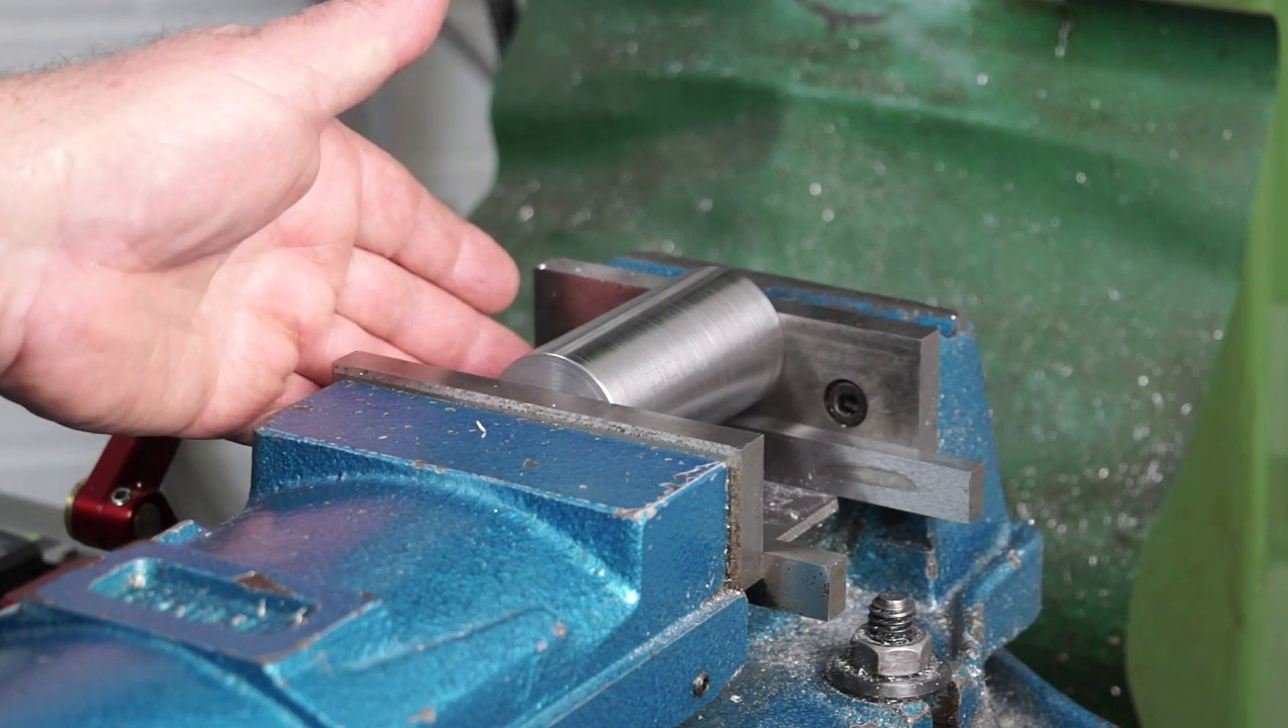I've removed the cylinder from the lathe, and installed it in the vice on a couple of parallels.